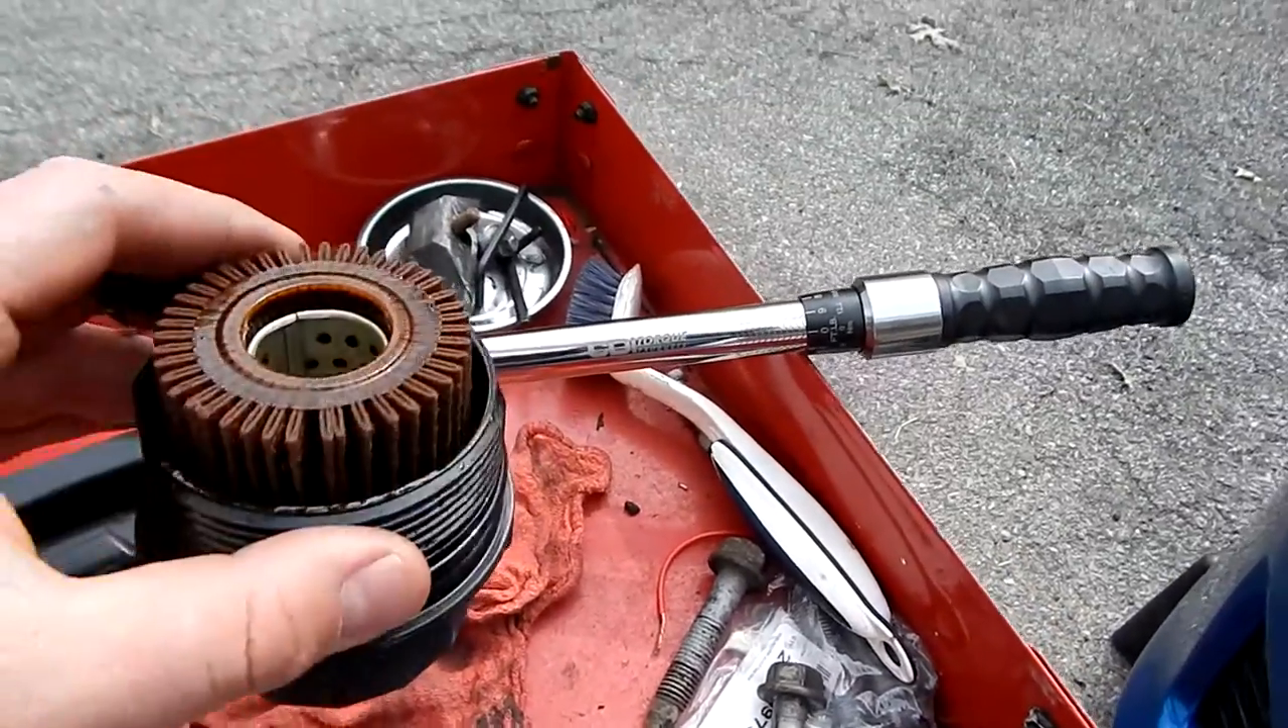So here's the old oil filter with its housing out.